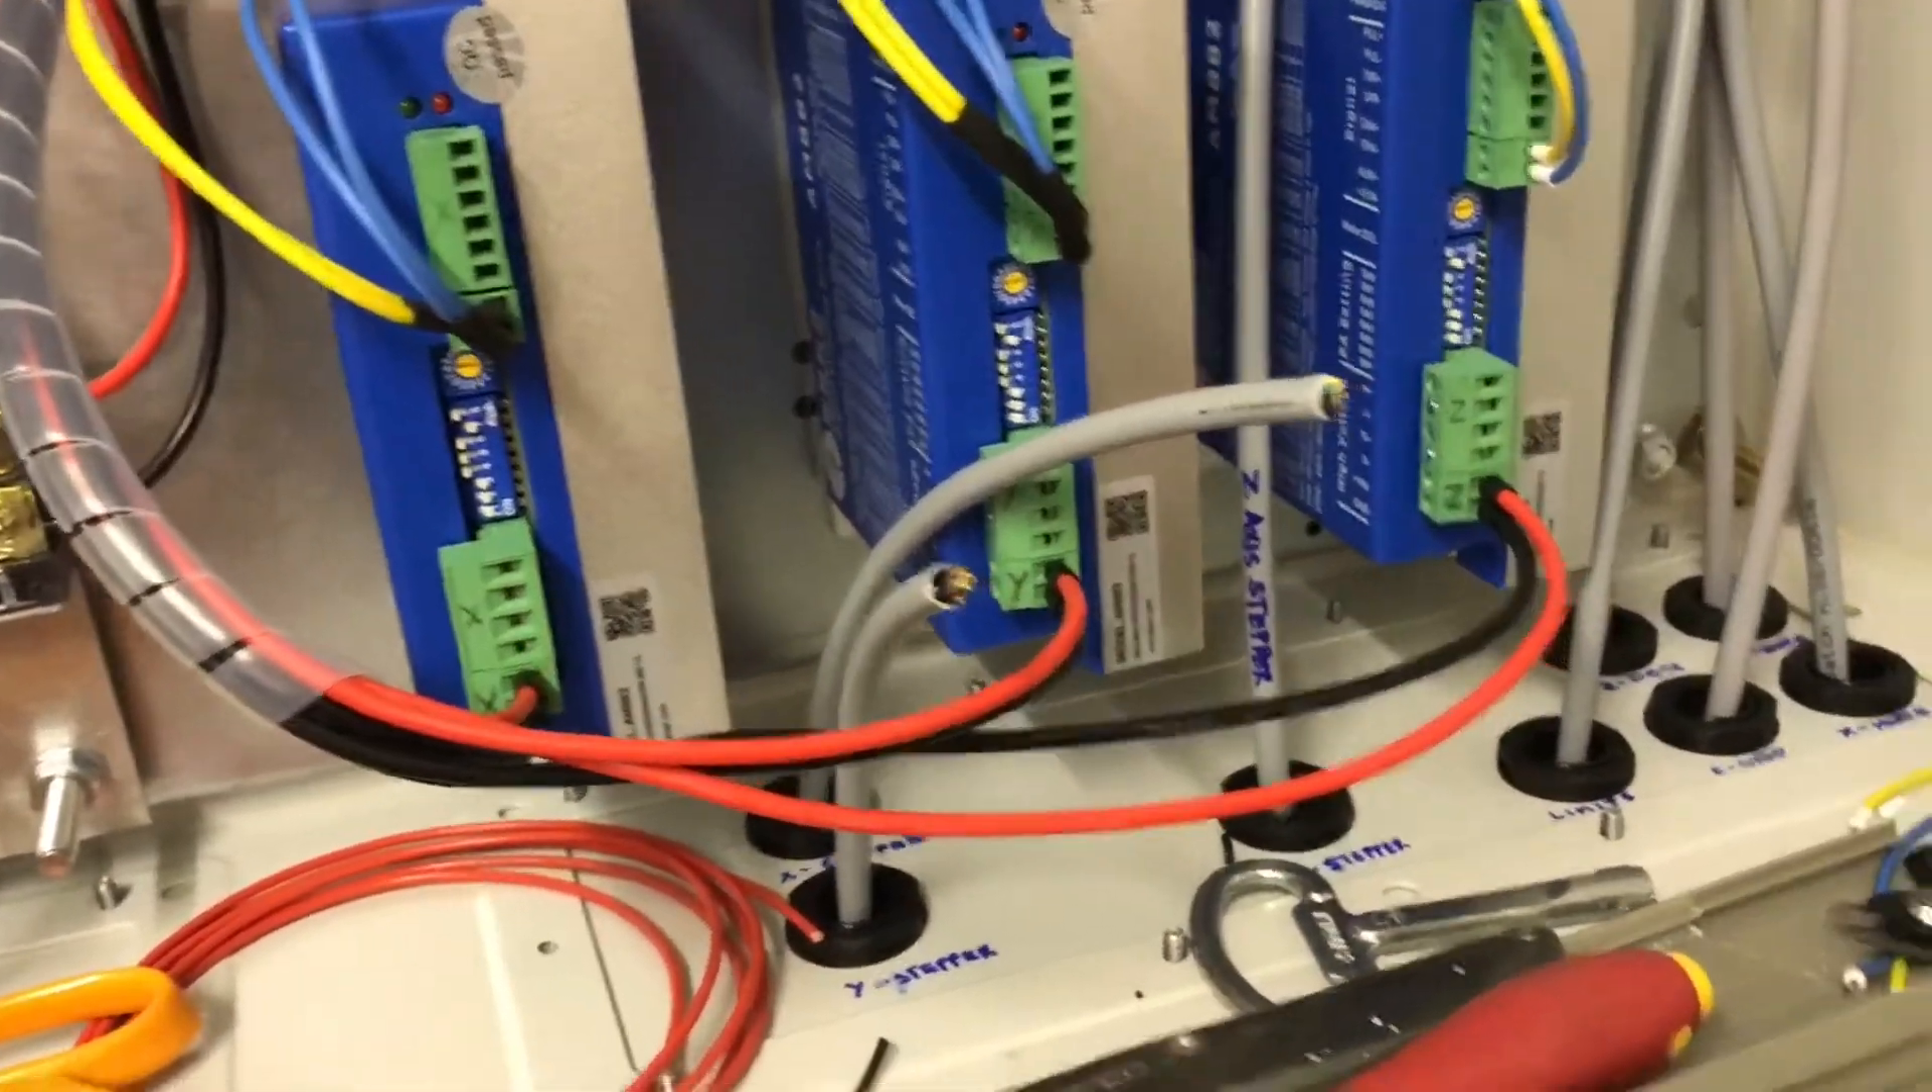So the cabinet gland plate has now got various wires sticking out of it lots of which aren't connected to anything yet but I've also marked up what they're all doing.